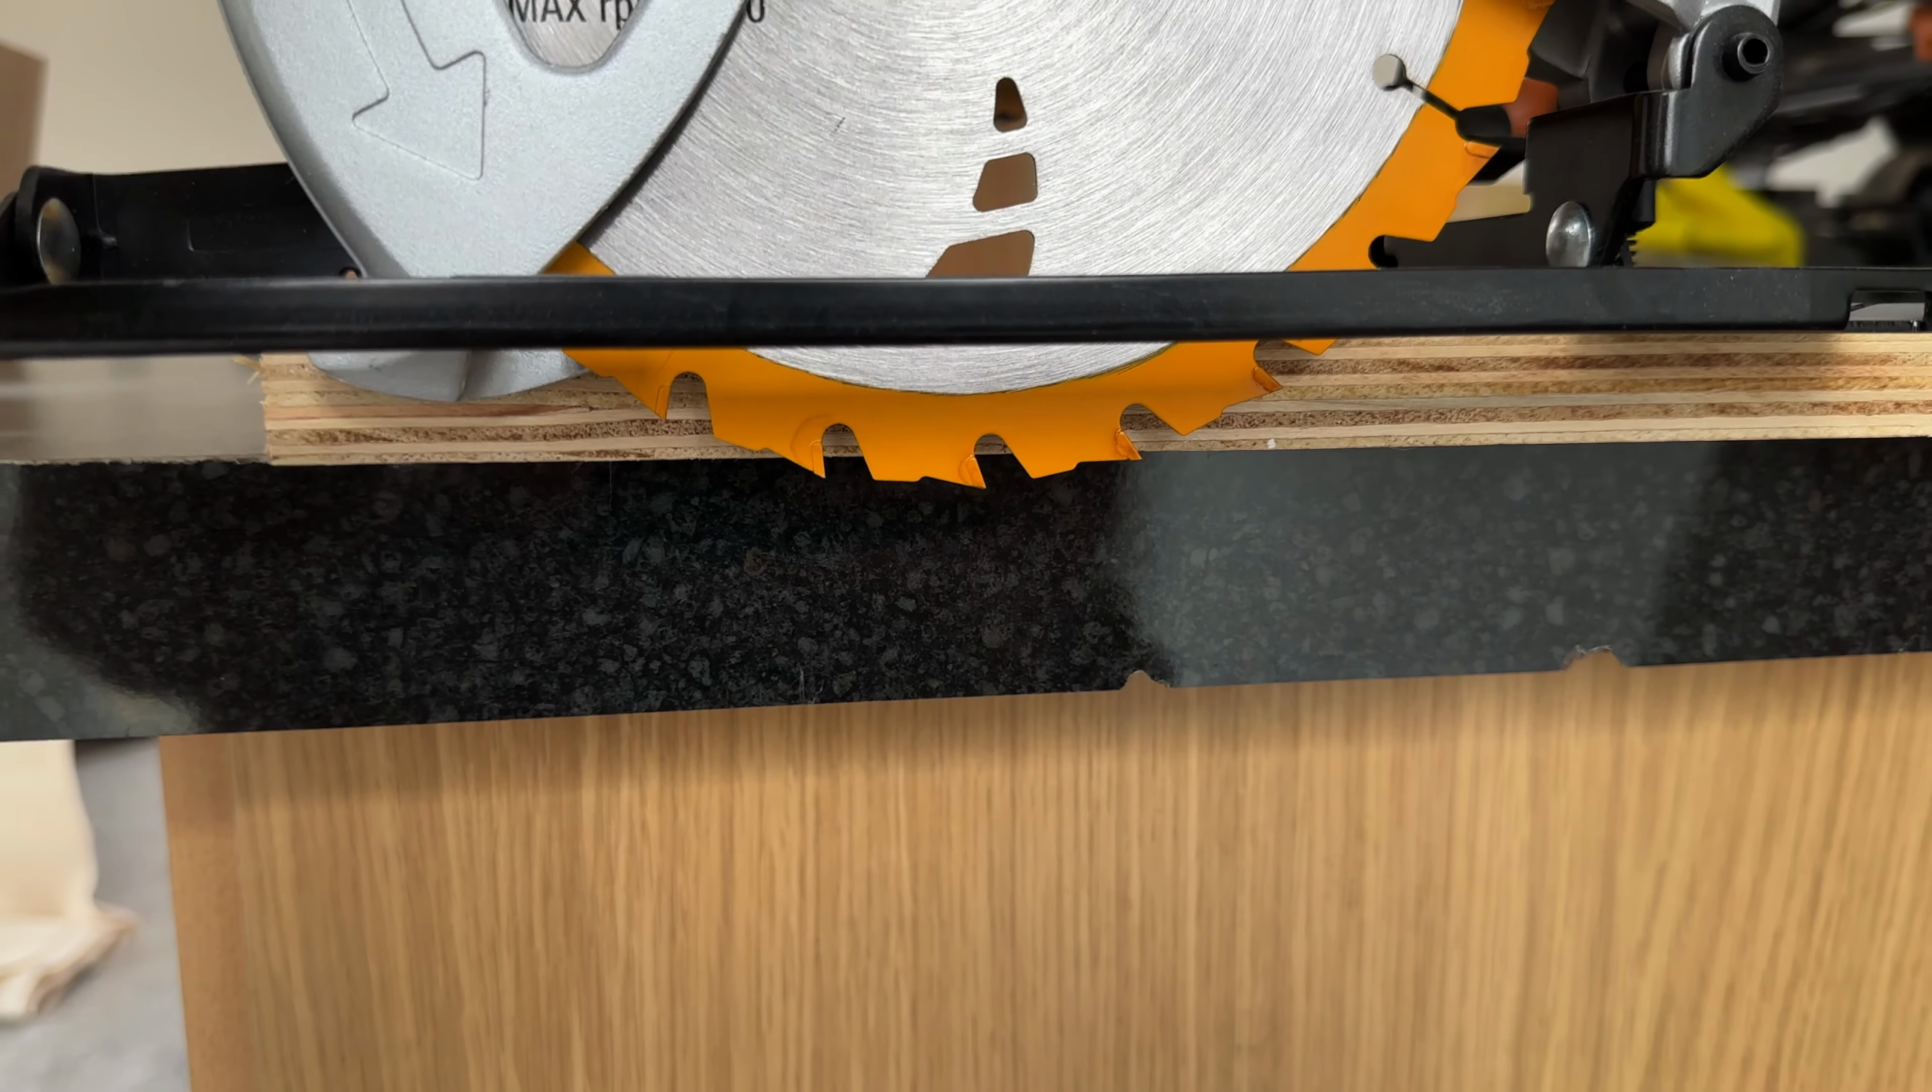Then as you can see here, I've set the saw up so I'm just about clearing the plywood.